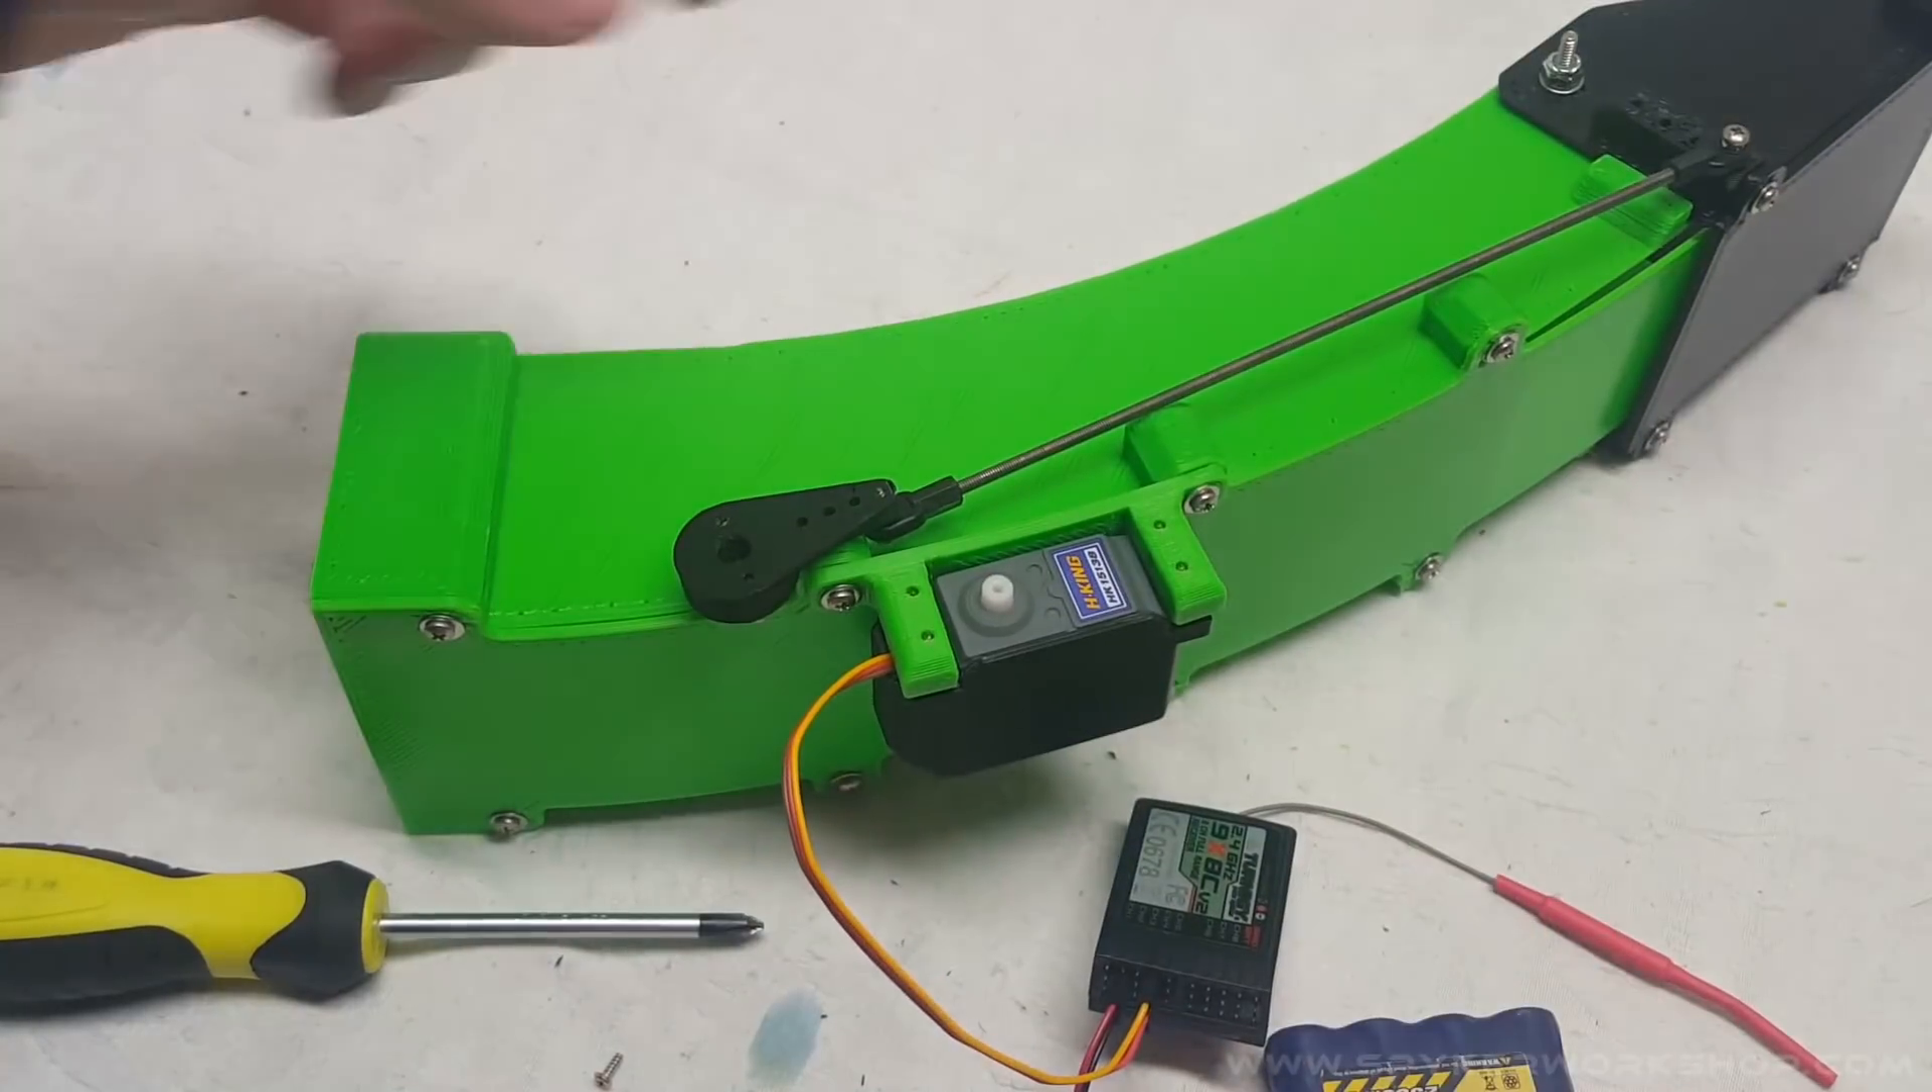So I have just my receiver wired up temporarily.